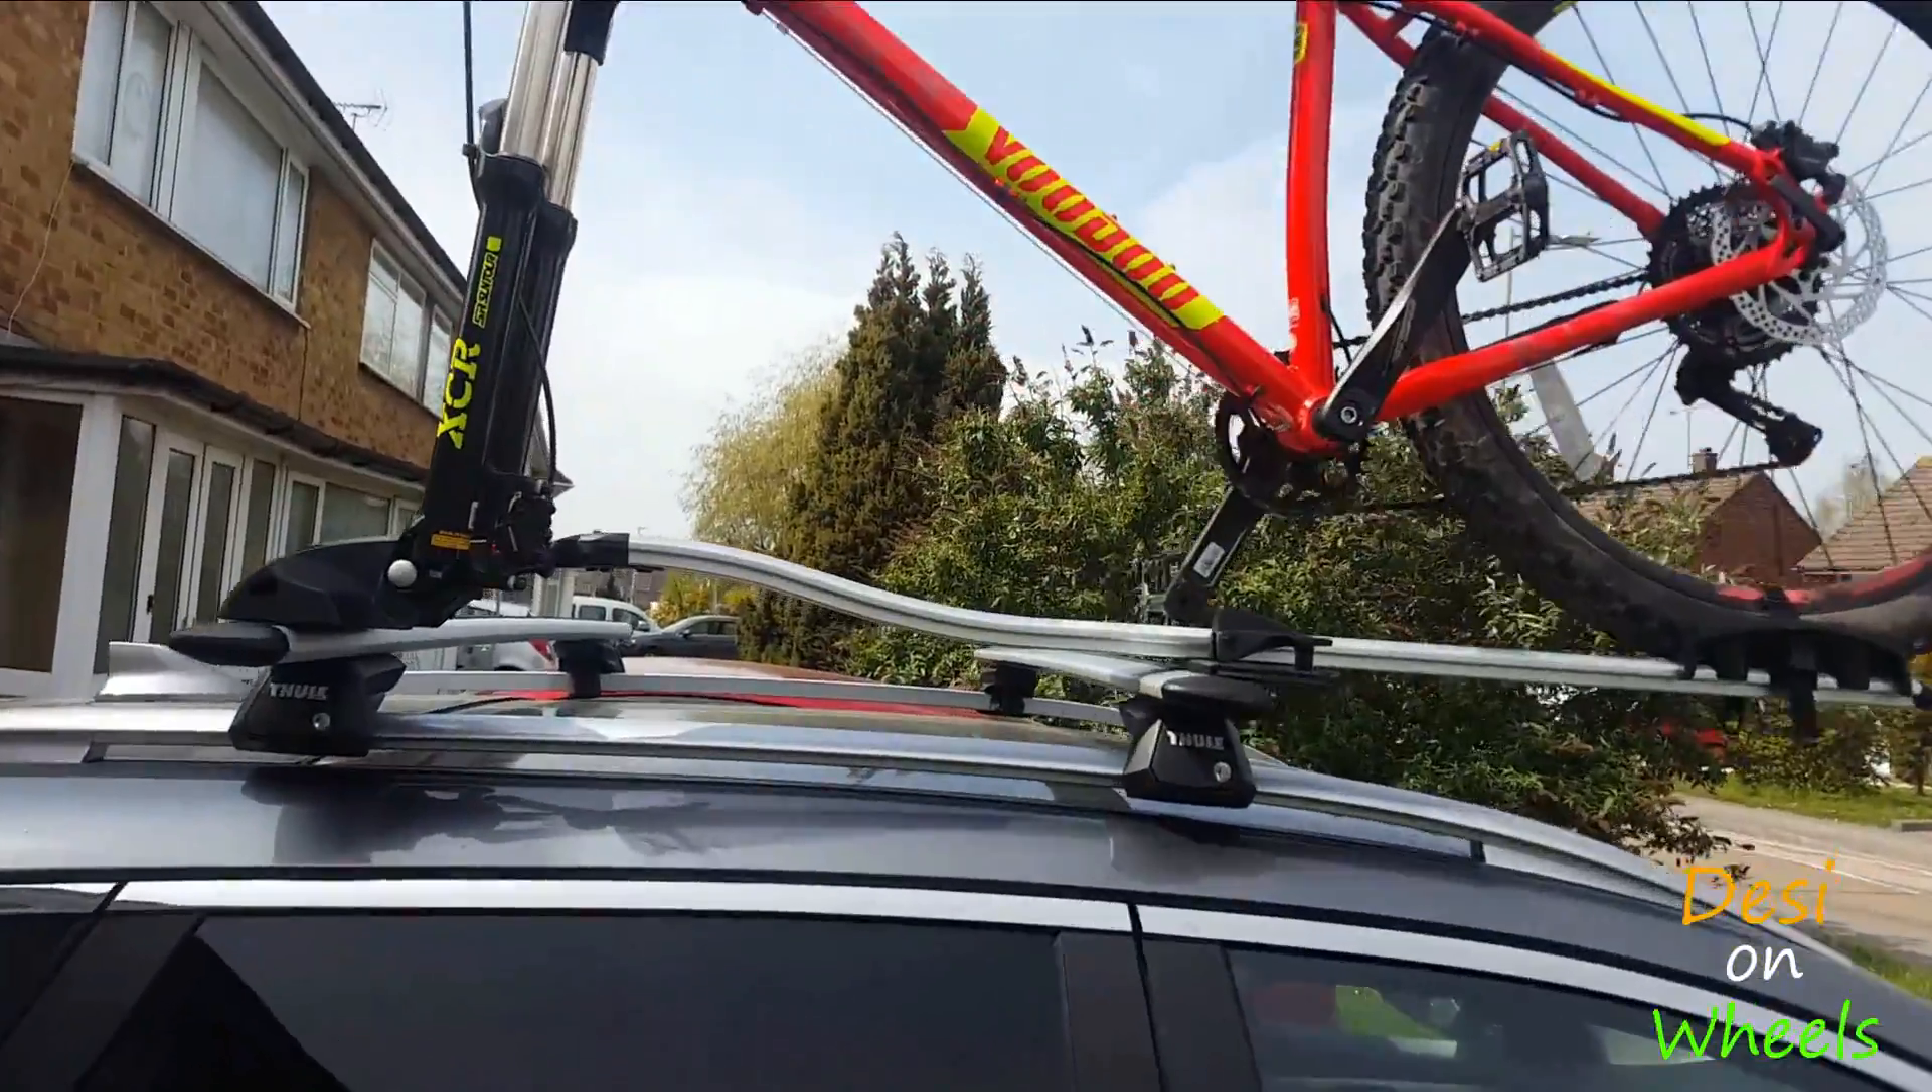So, that's all done, rack installed.